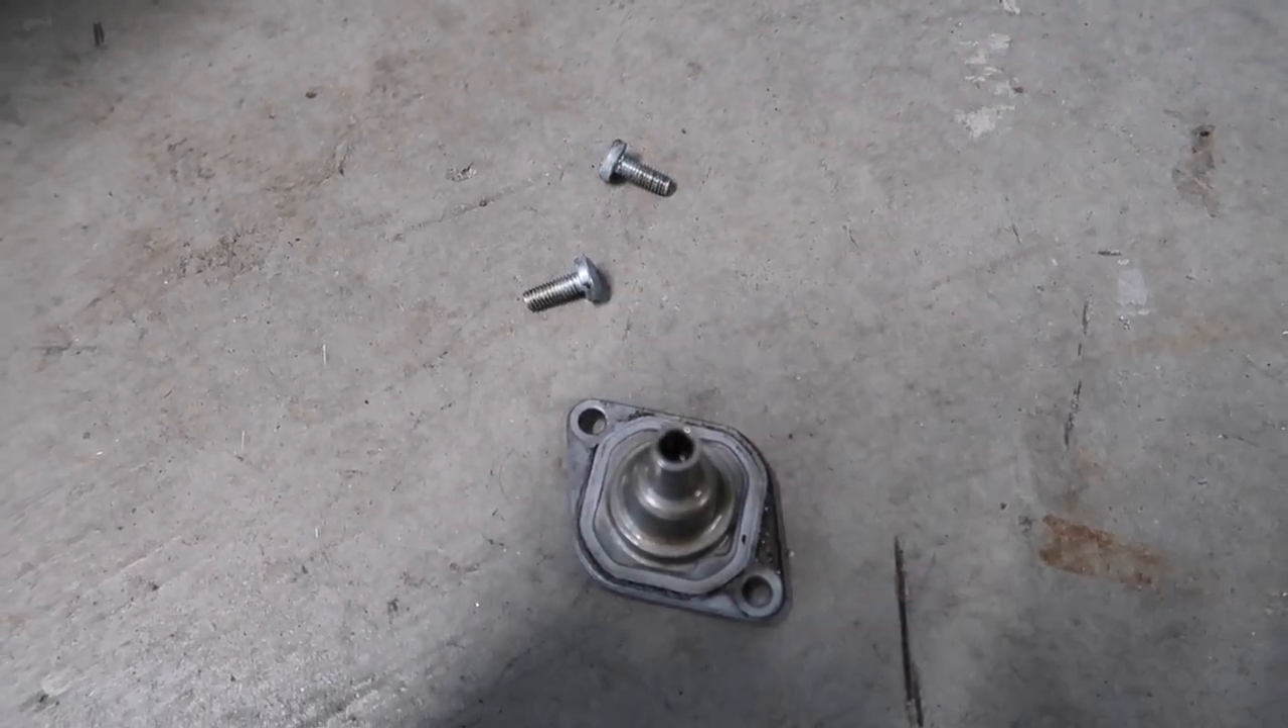So we got out the original thermostat this piece is out.